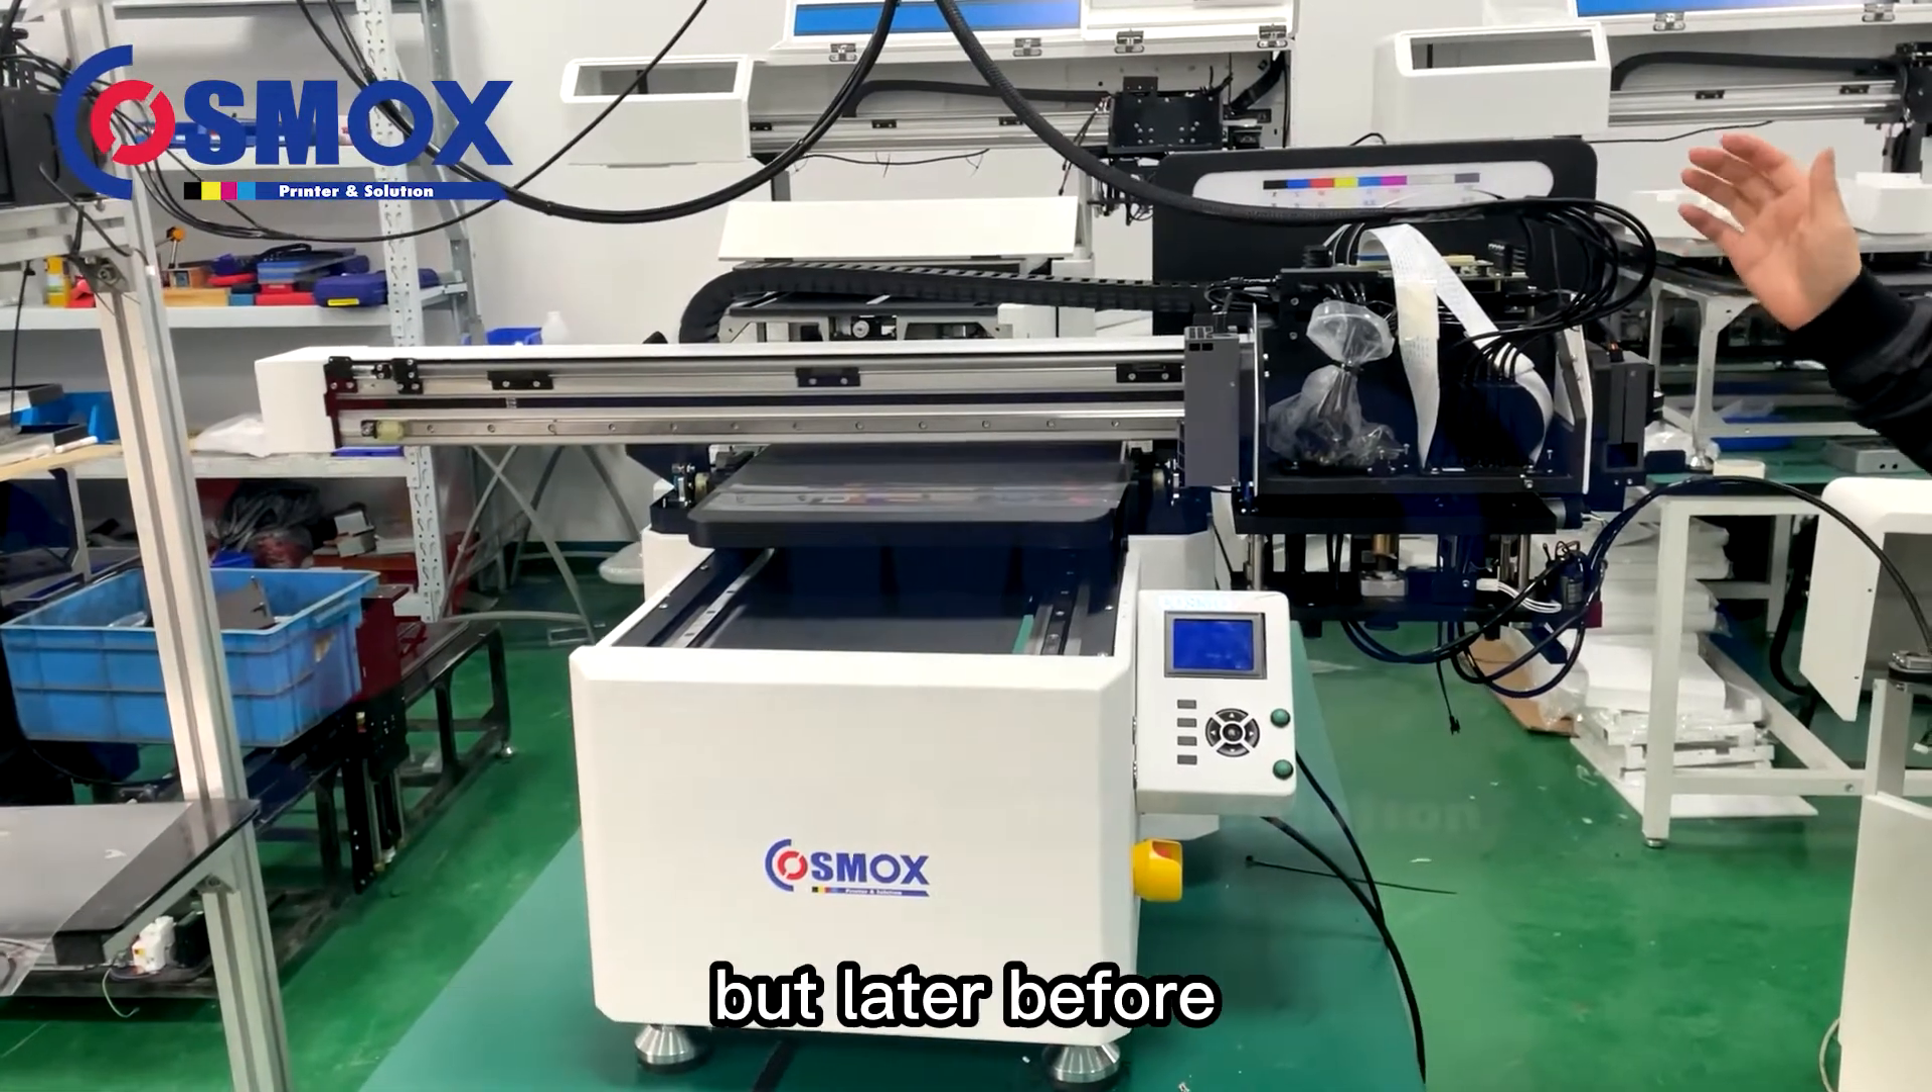This is not installed the metal cover for the print heads yet.